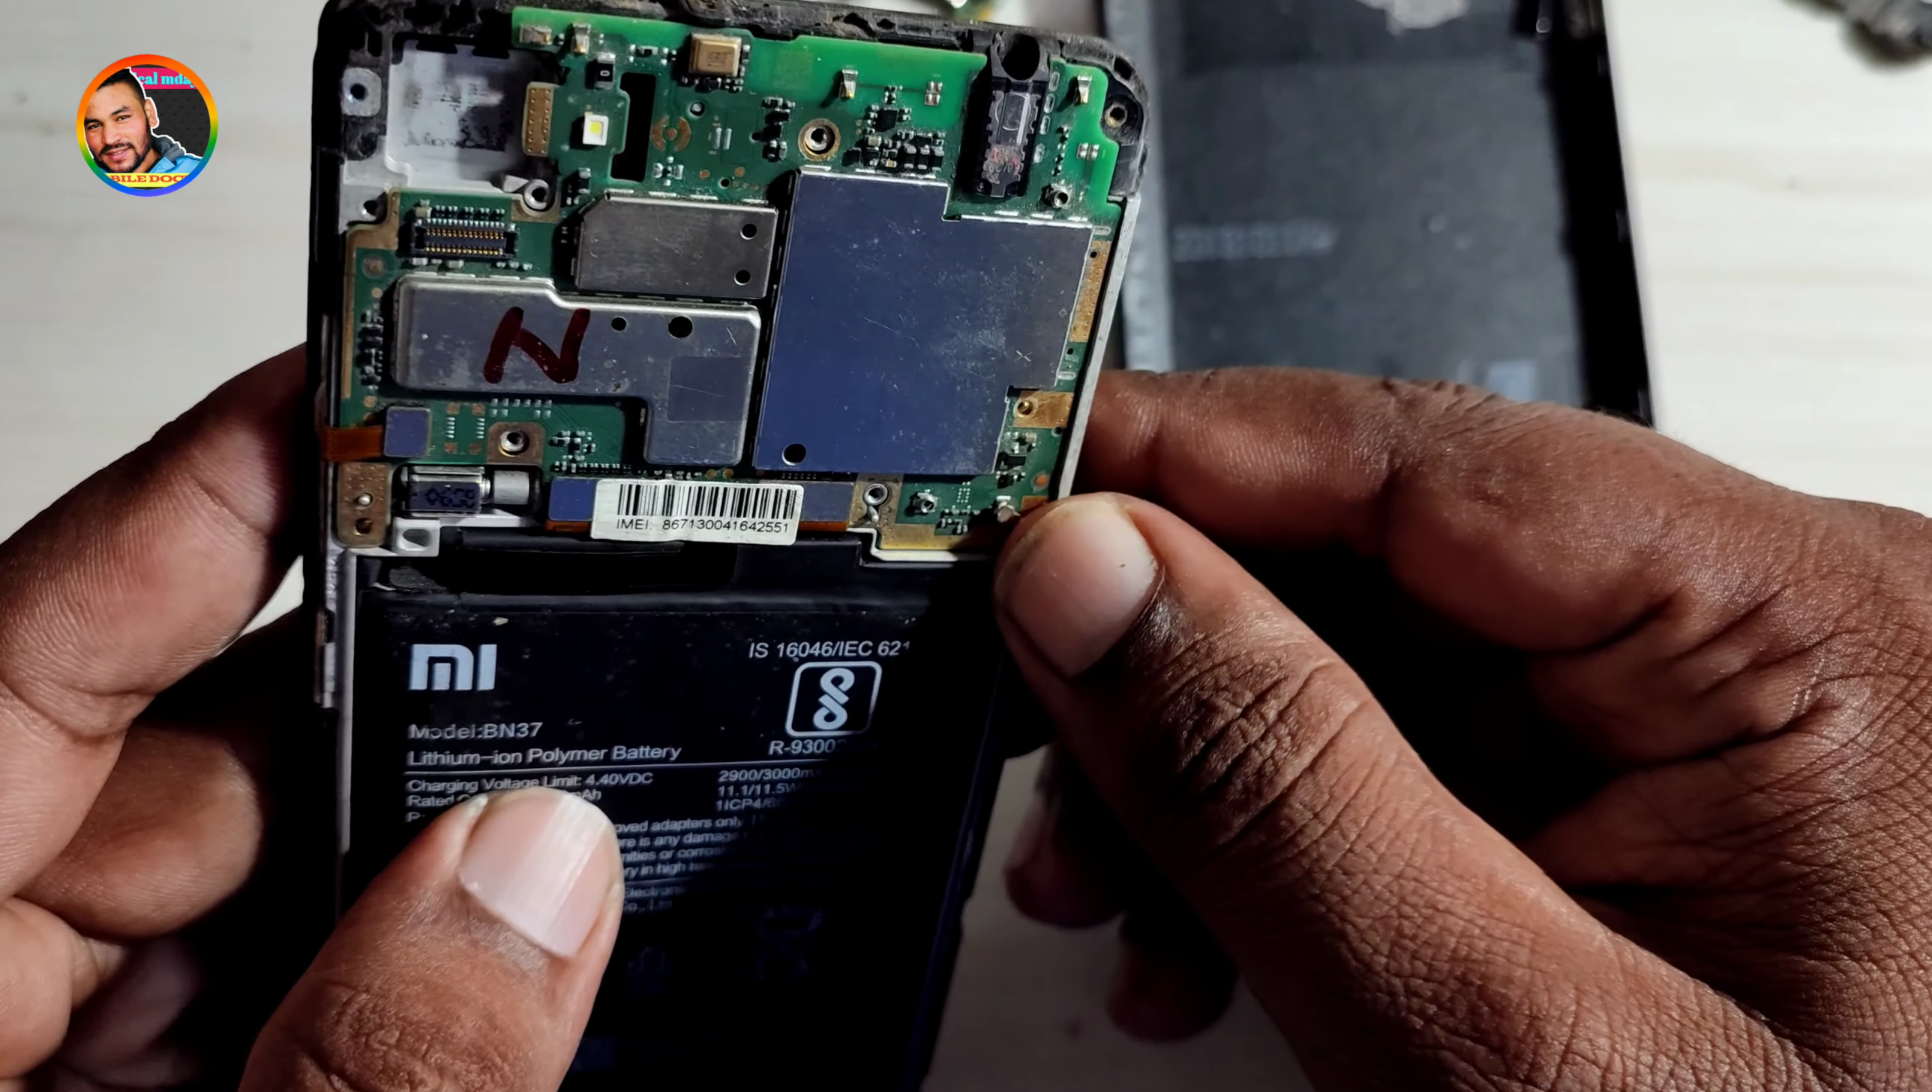तो यह हमने दोस्तों देख लीजे मदरबोड फिट कर लिया है।